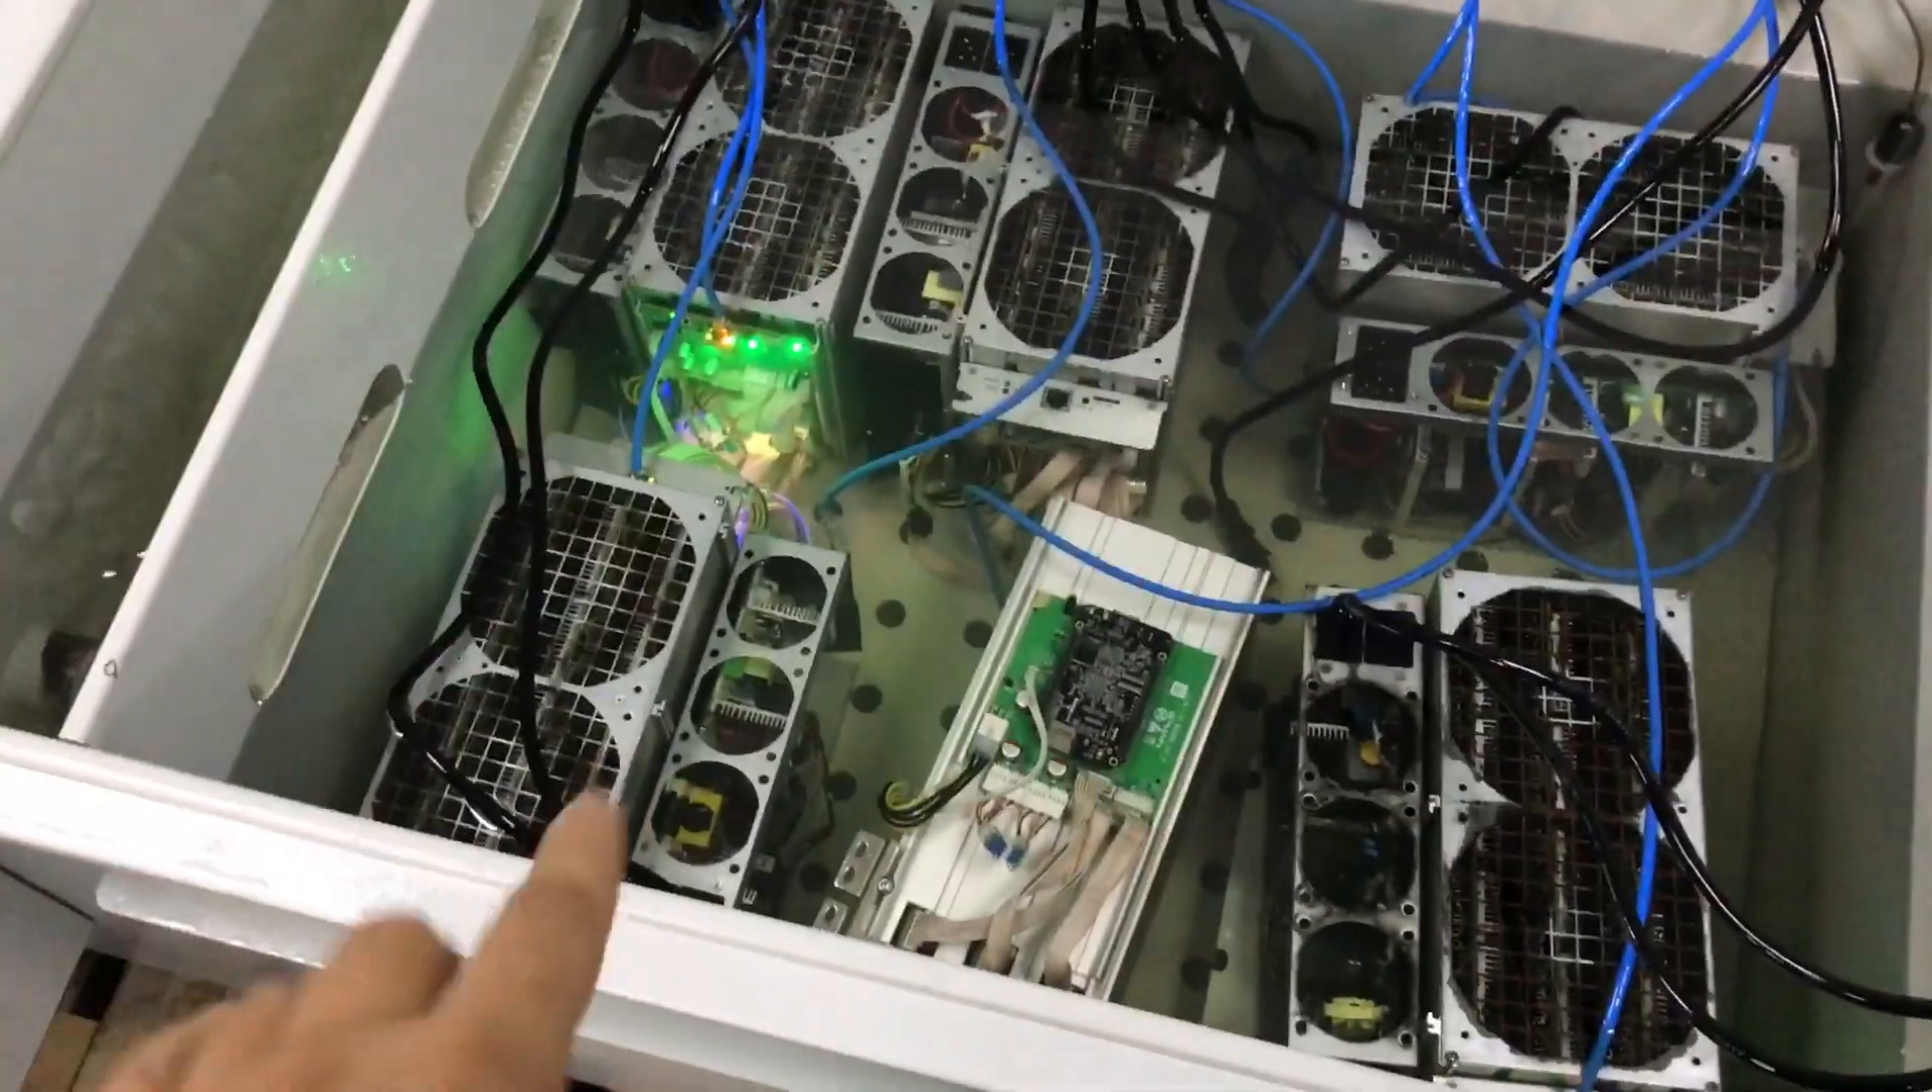So as you can see we already have a few units inside.